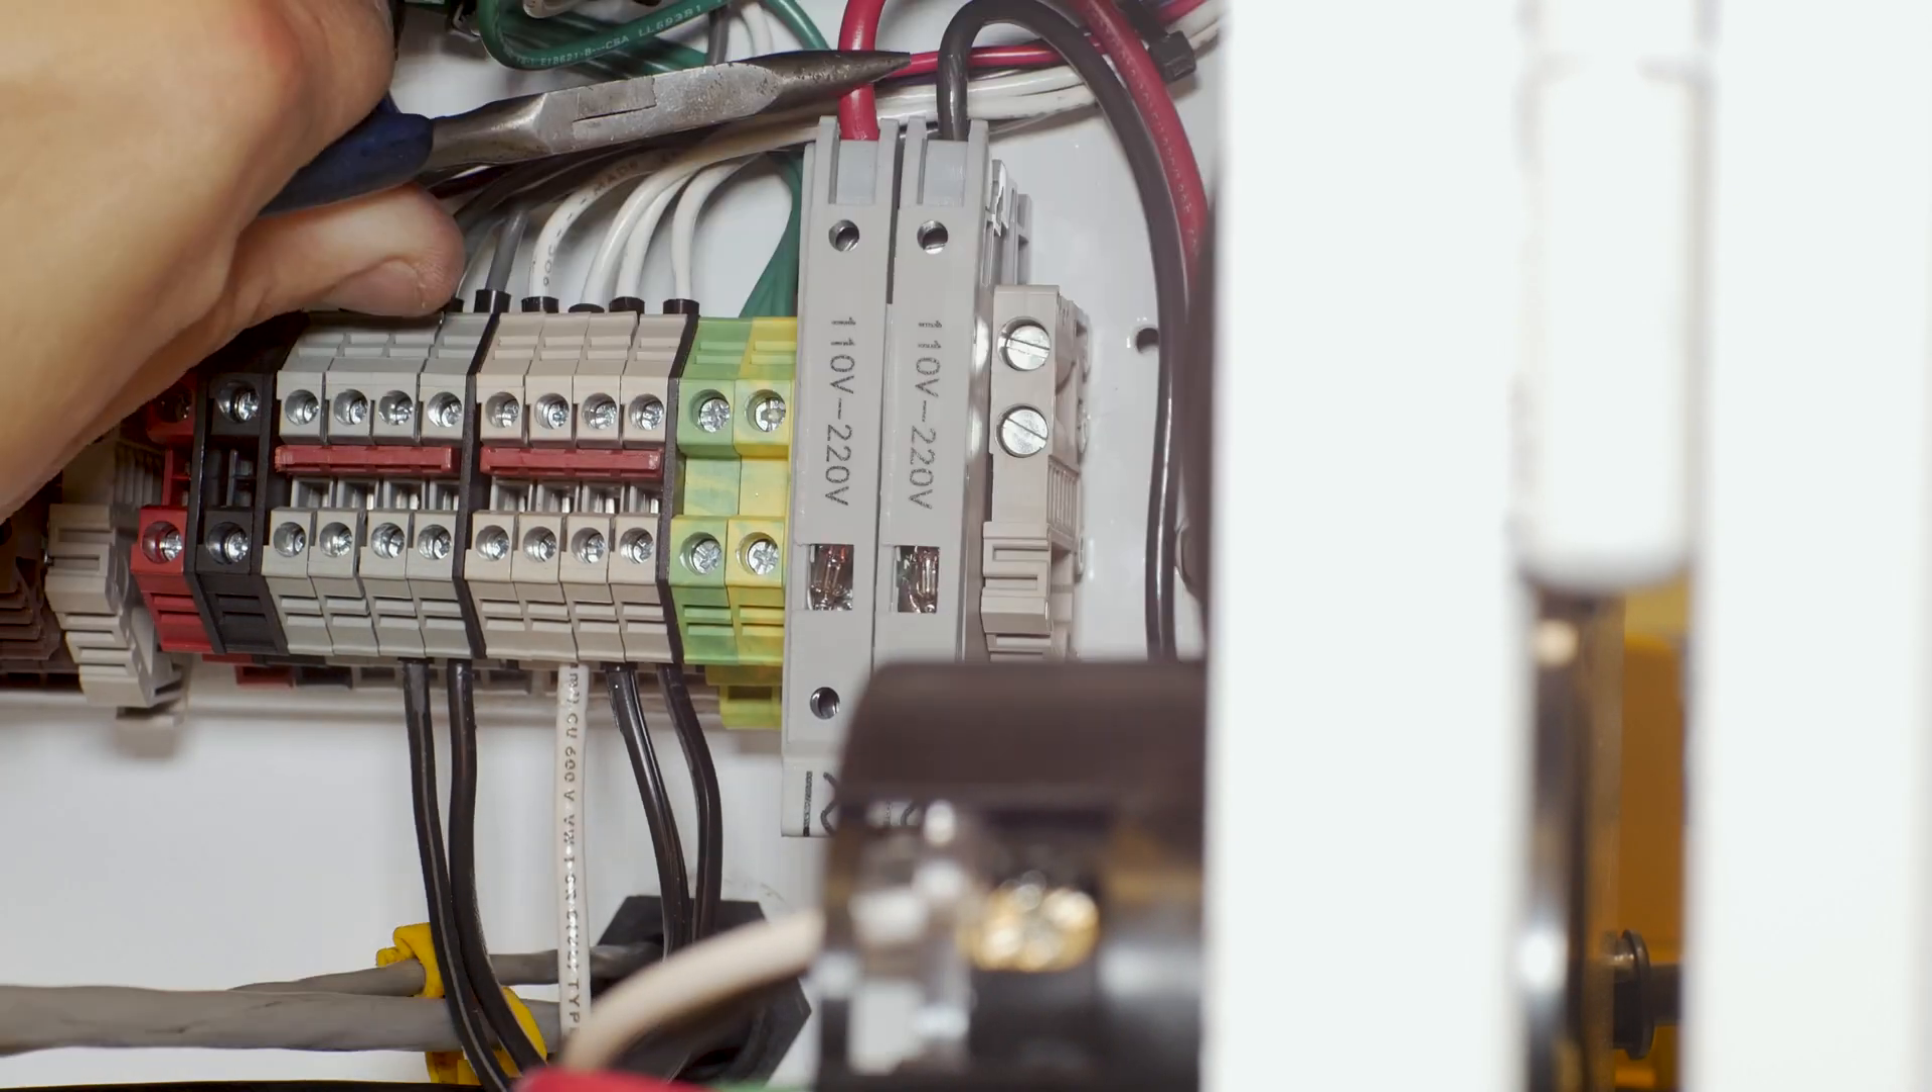I ended up installing two DIN rail mount fuse holders, one on each hot leg of the incoming 240 volt line.